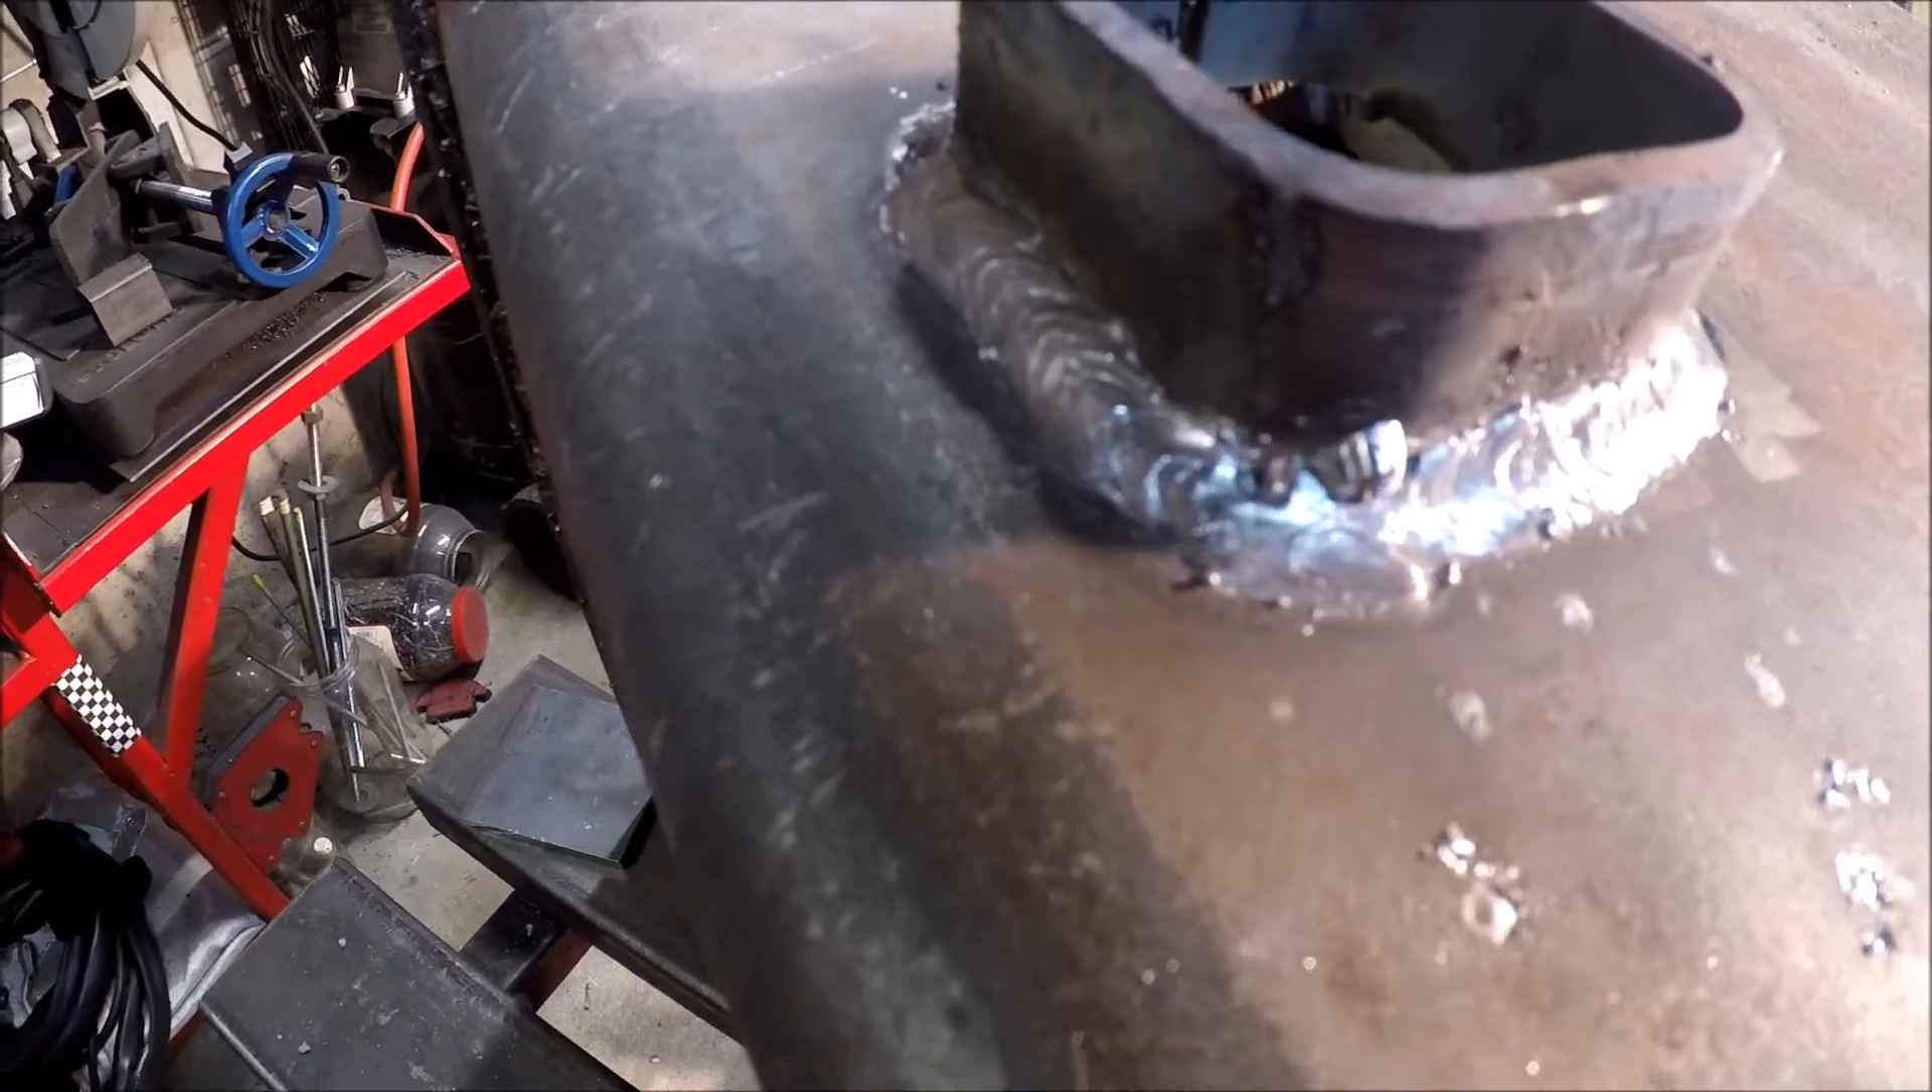There's, I welded the flange in for the burner holder. And those welds turned out pretty well.